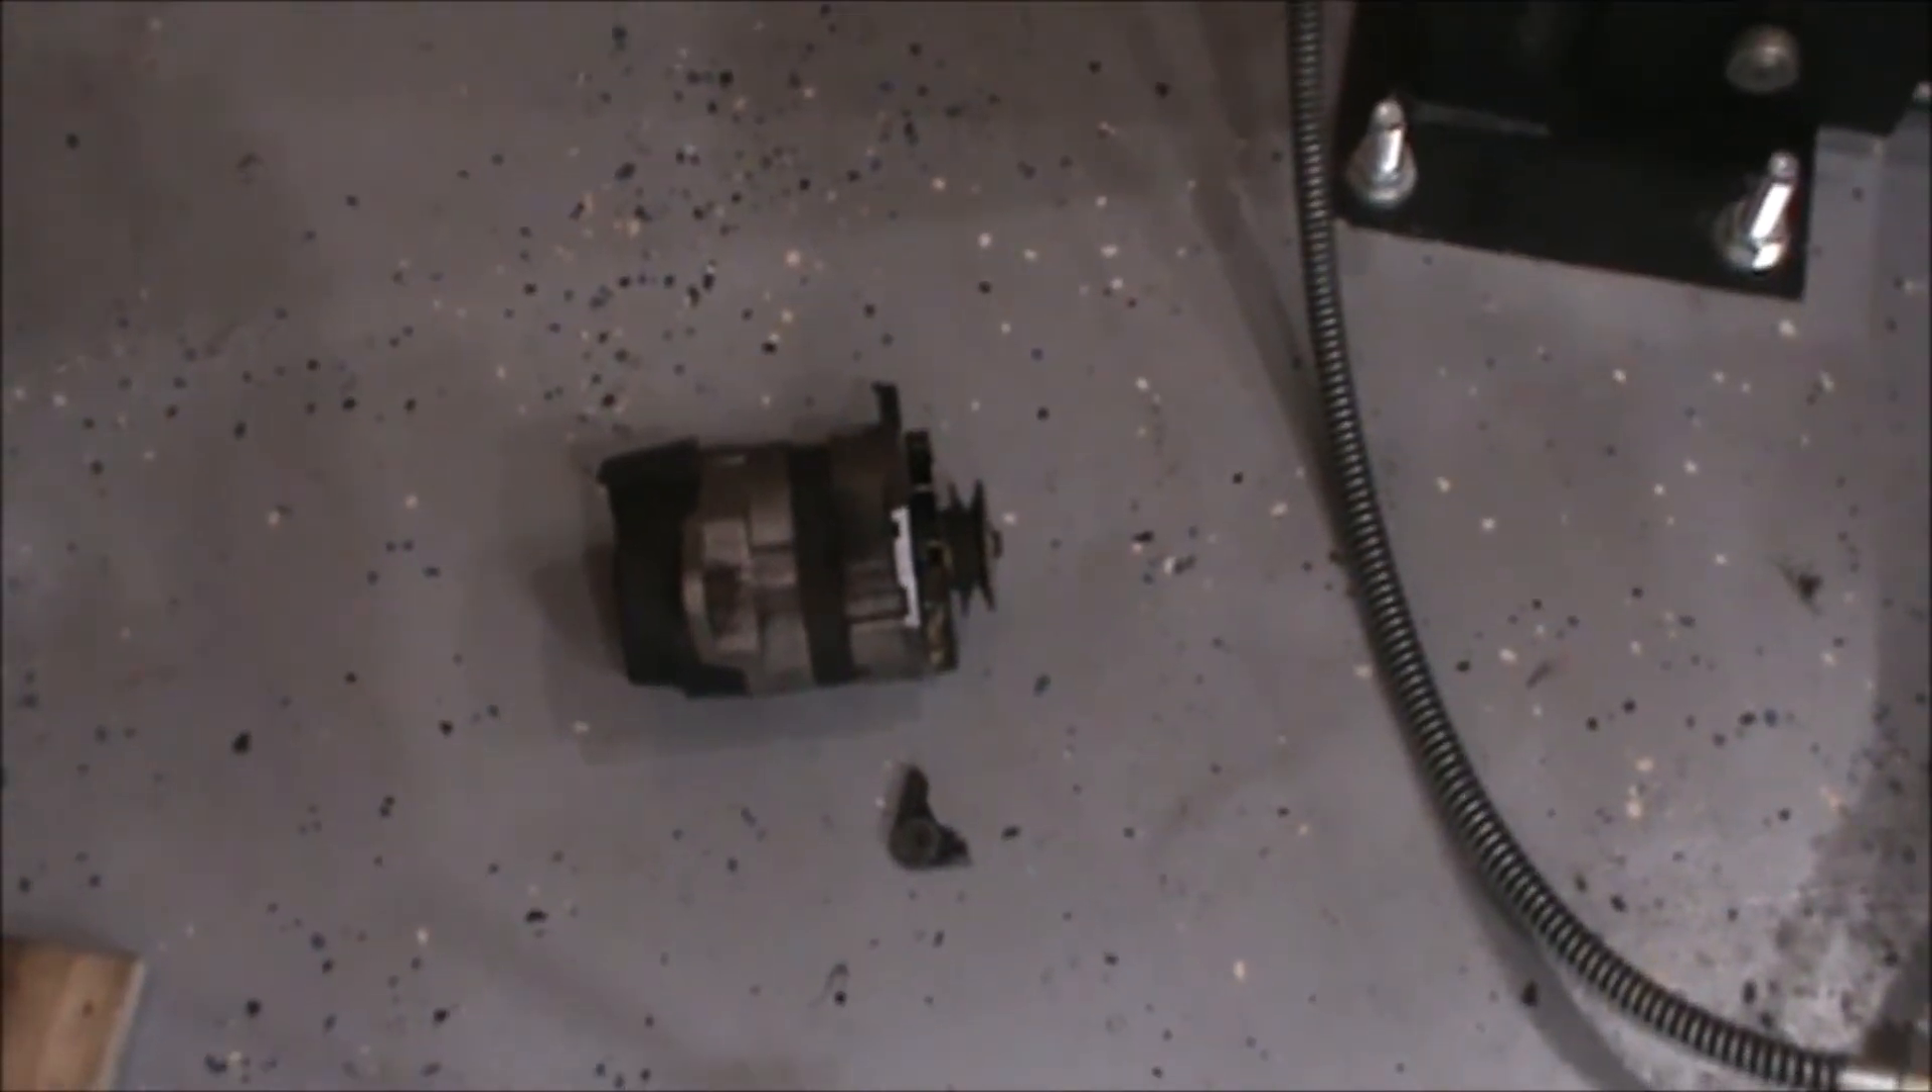Well I got the alternator out.